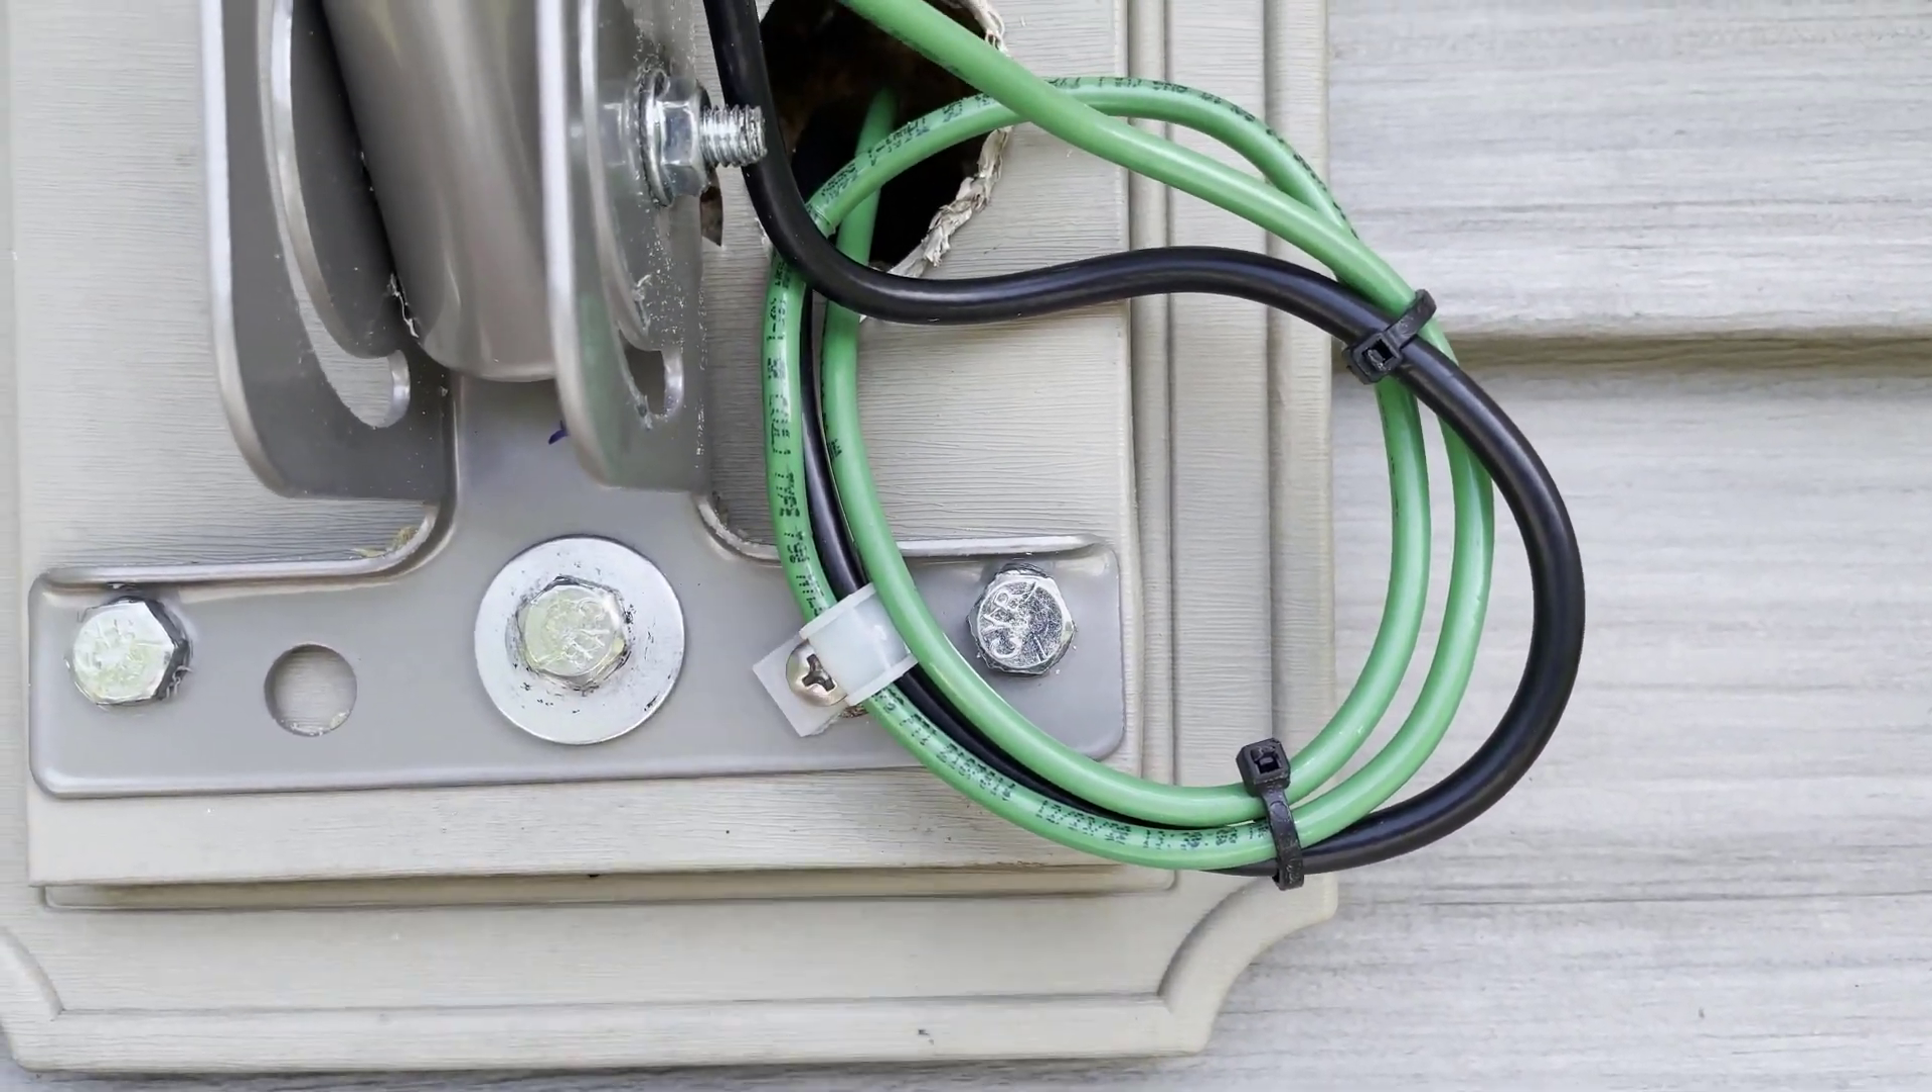The wires are all going in. I've got my drip loop, and I've got it fastened.